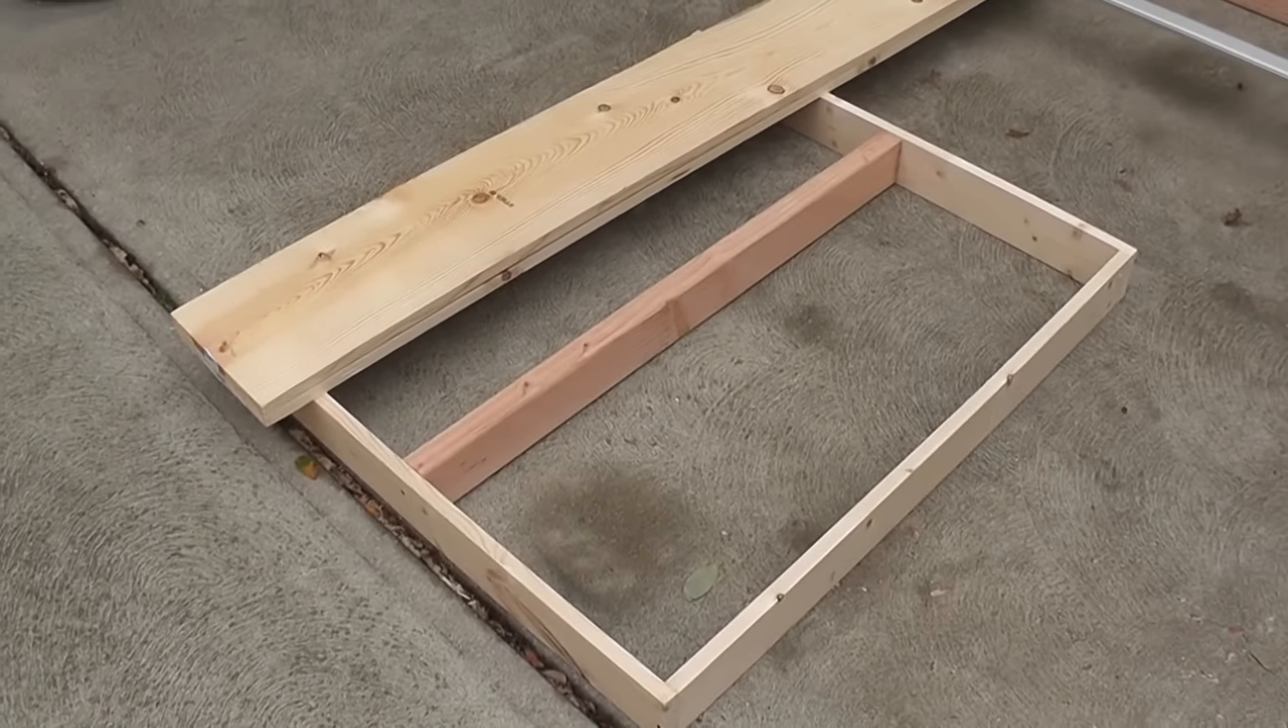So here I slapped together the frame for the bottom sort of support for the legs as well as the shelf that's going to be there.